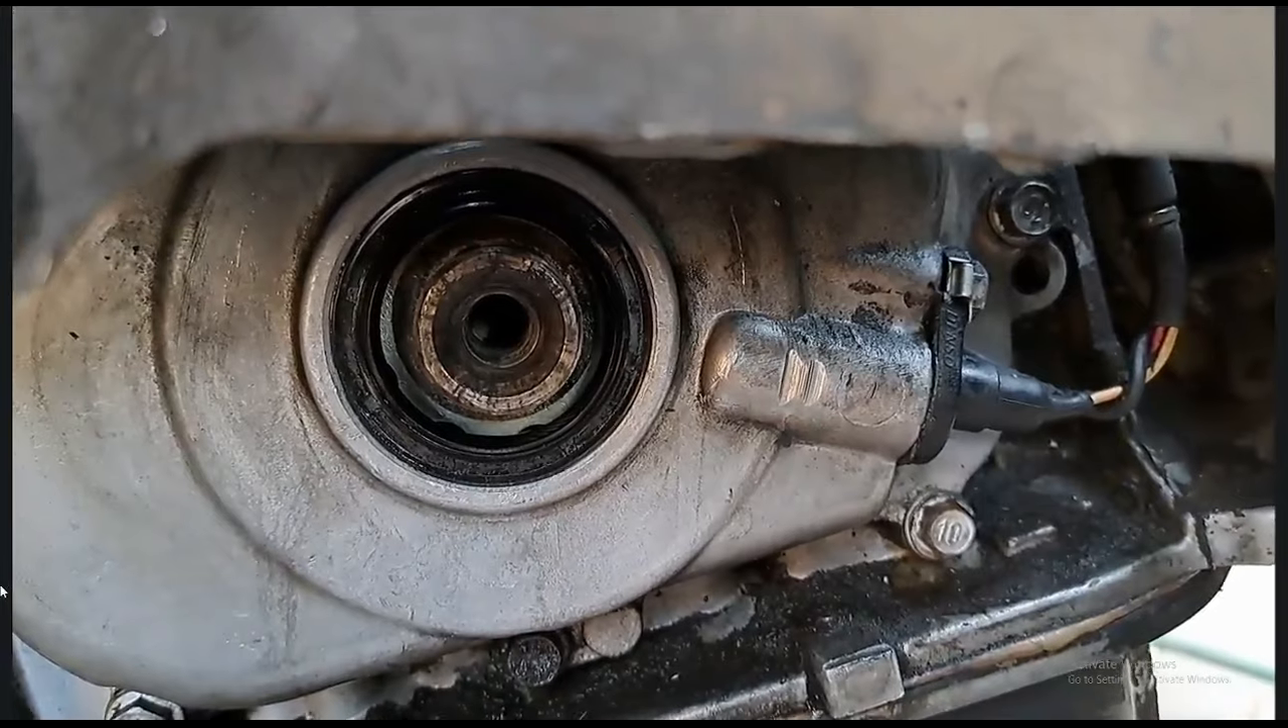Okay guys the new seal is in it's nice and flush all around.